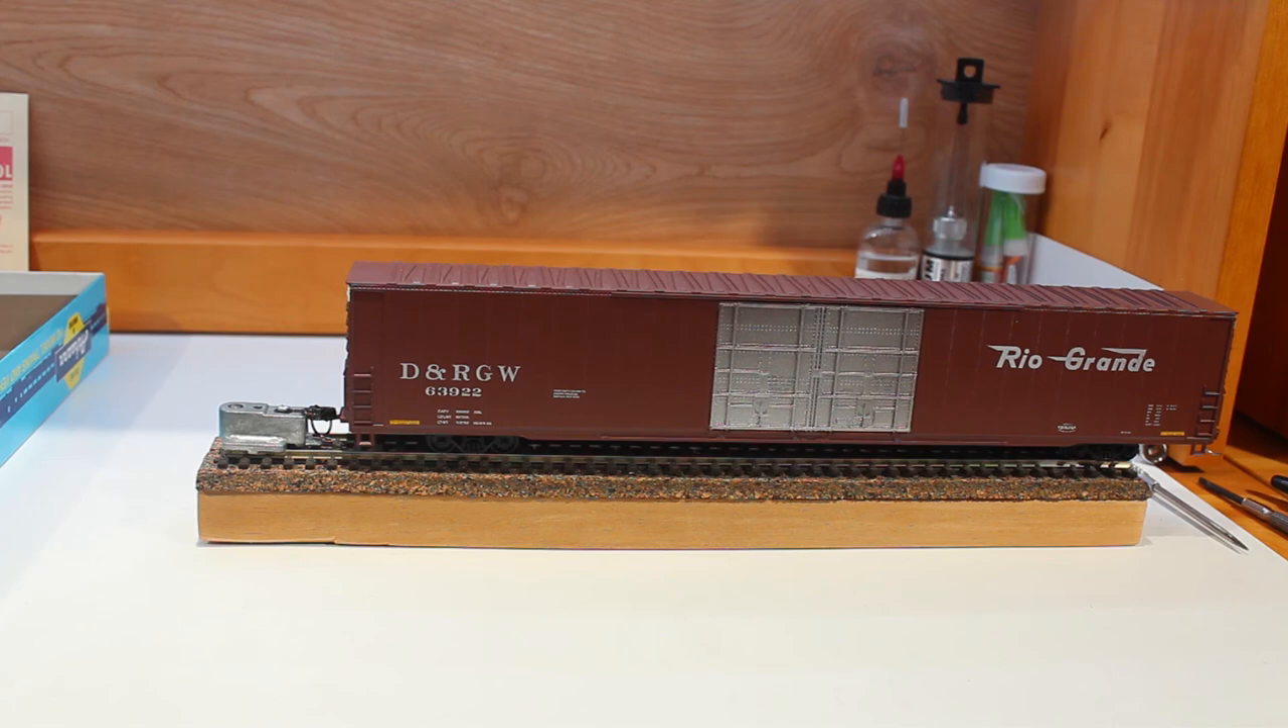But other than that there's our 86 foot high cube four-door box car all assembled.